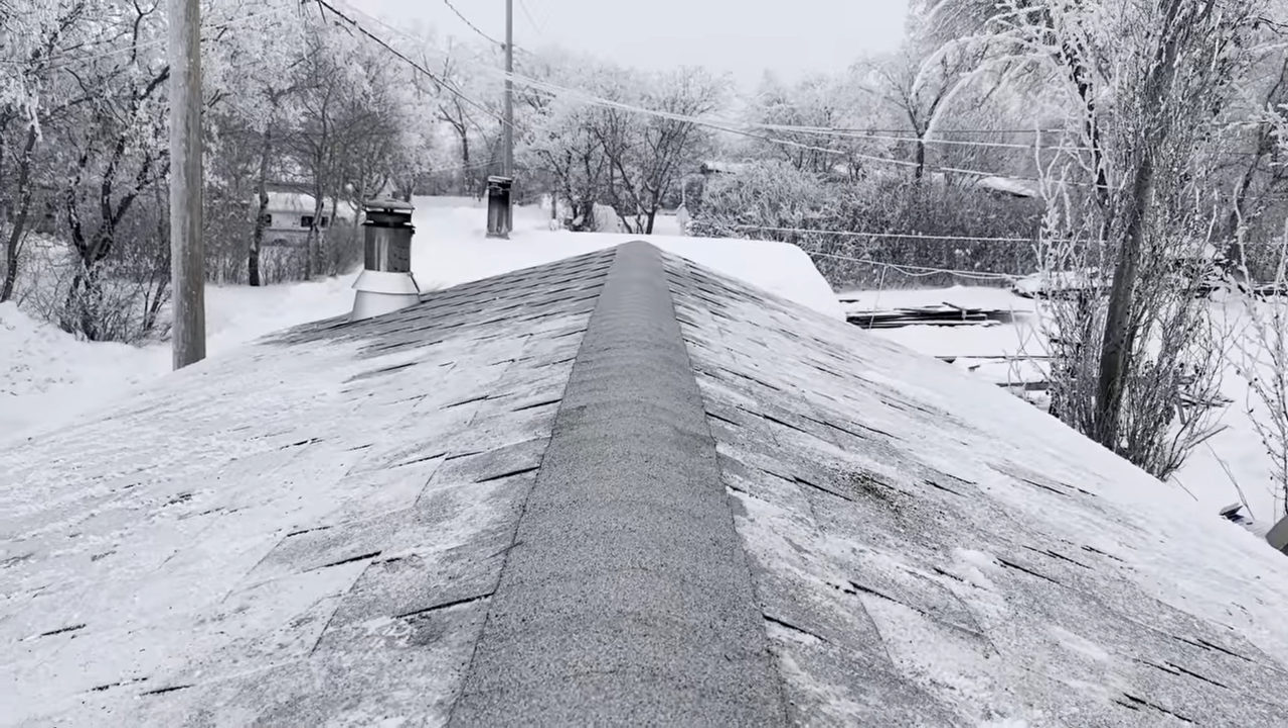Ridge cap is all finished up. Nice and straight line. So, yeah, that's it for this roof.